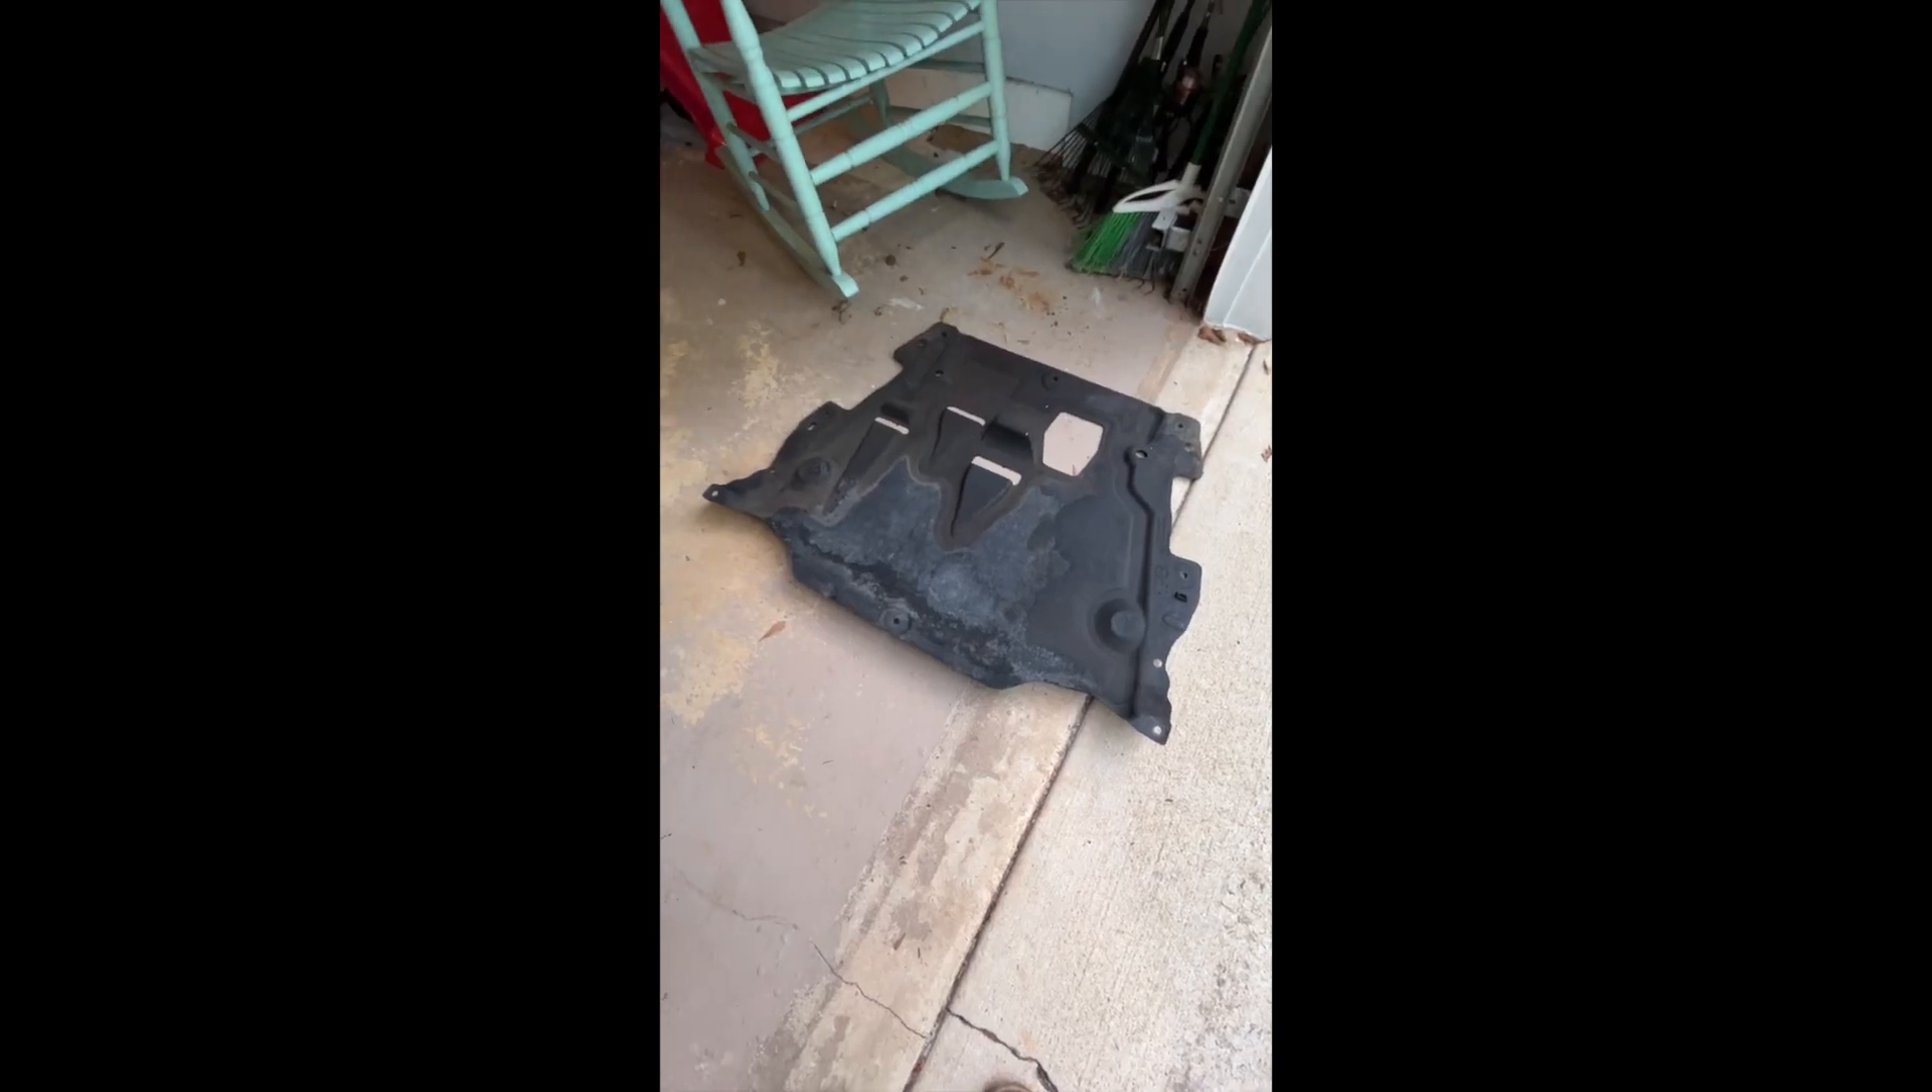All right we got the skid plate off.